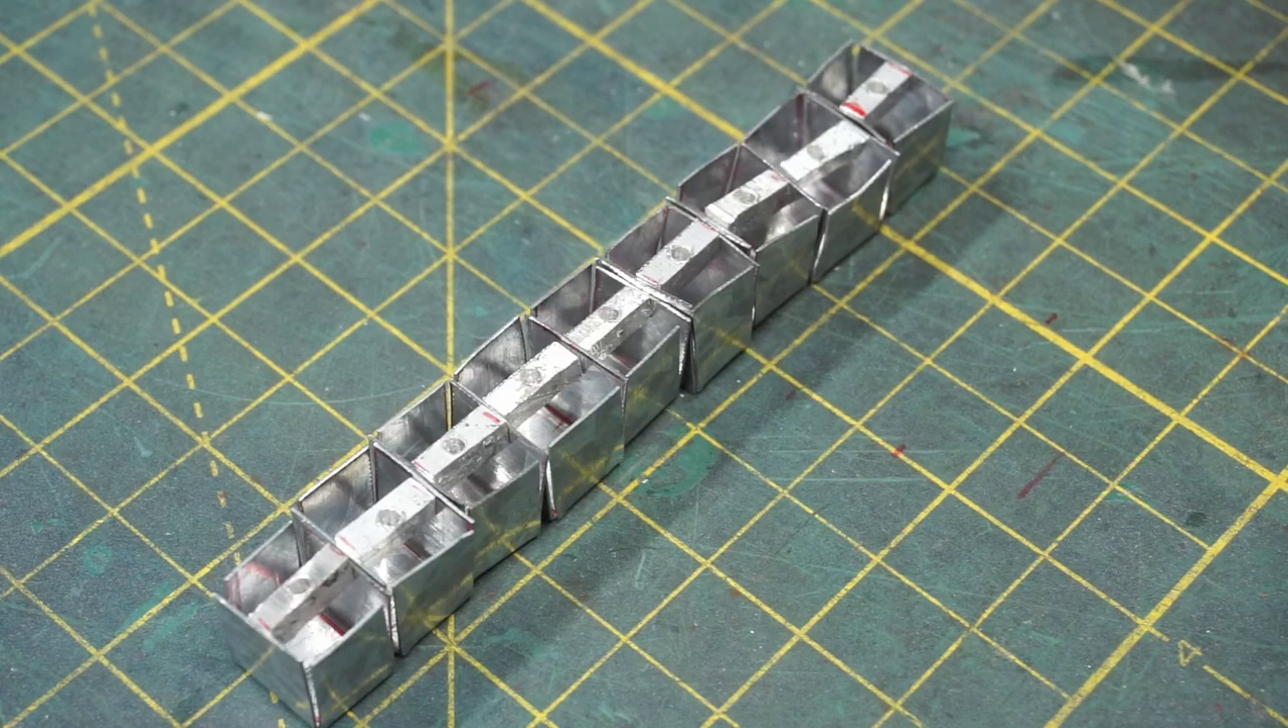Finally, here's all the crossbars set into place.